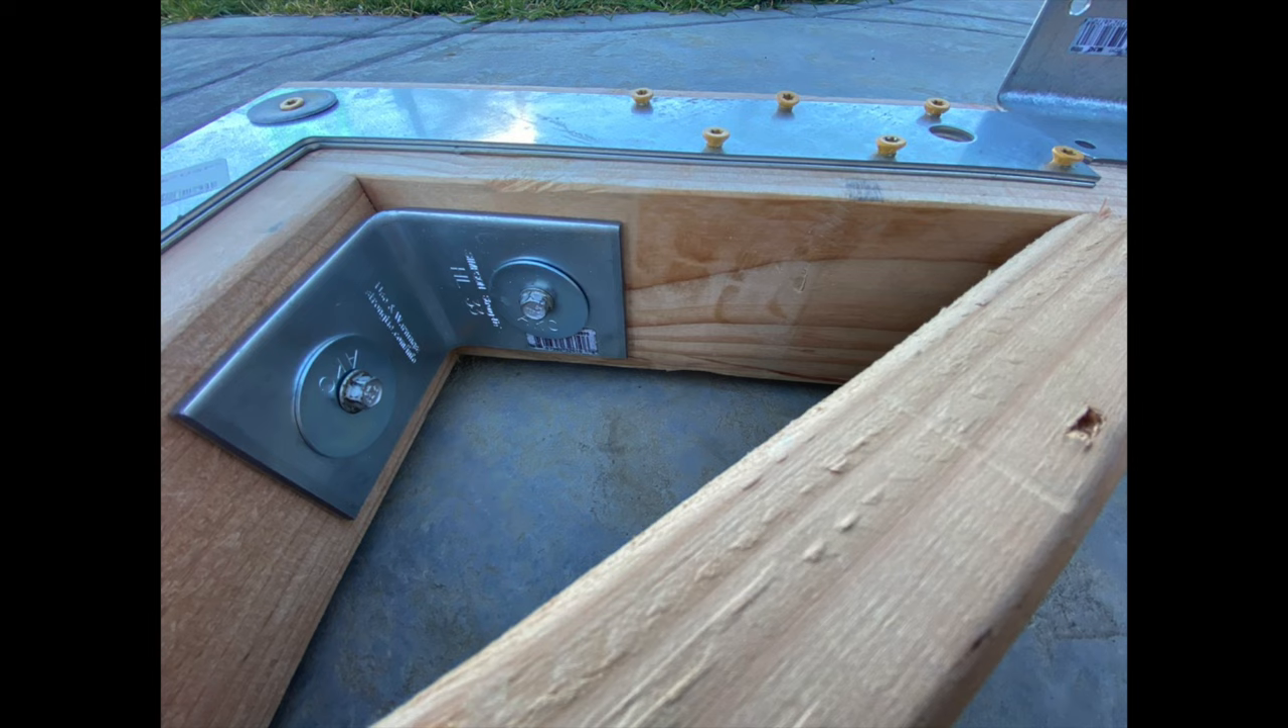In the corner I put a 90 degree bracket it's about a quarter inch thick.